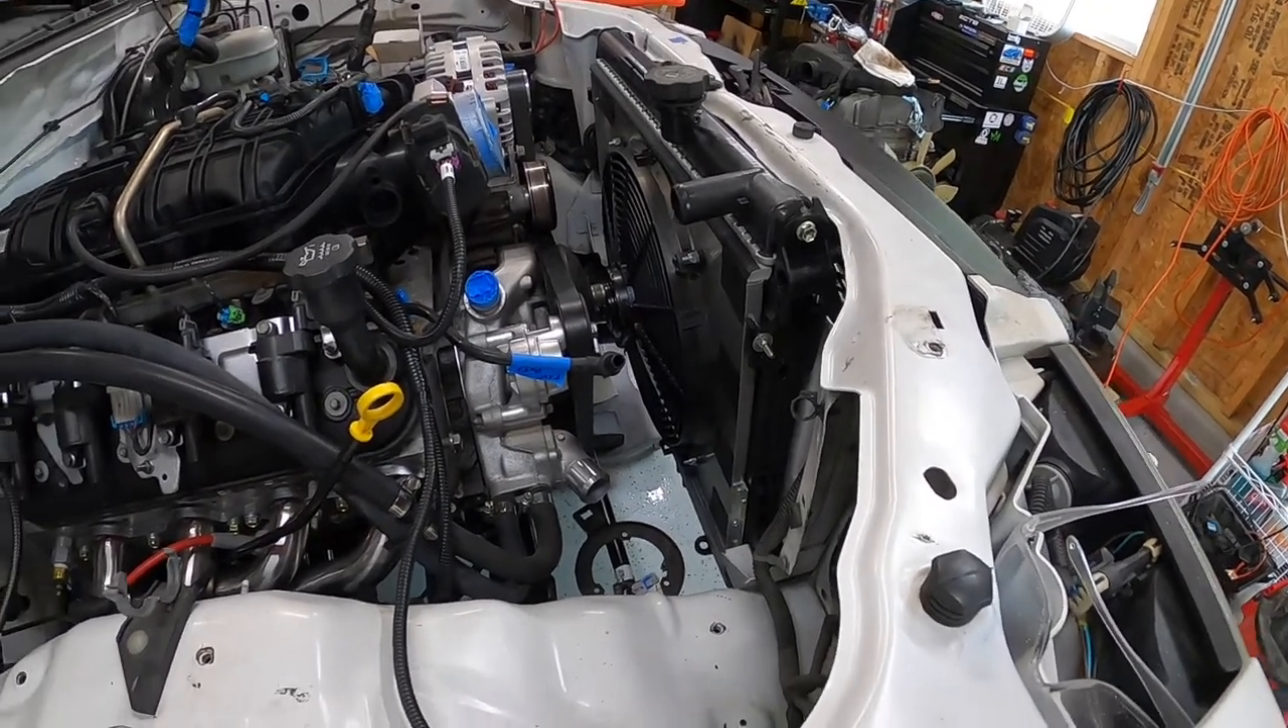Radiators in now i gotta work on uh radiator hoses.